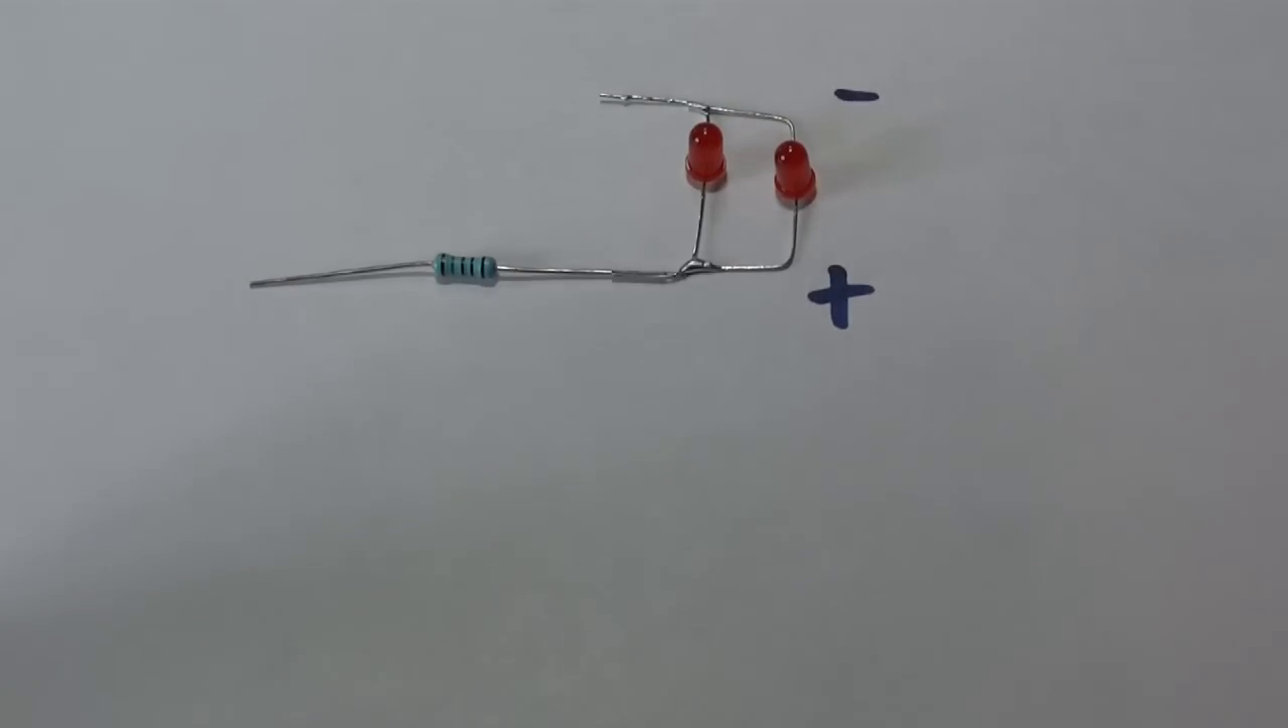This time I've wired the LEDs in parallel, so I've got both positive pins together, and both negative pins together.